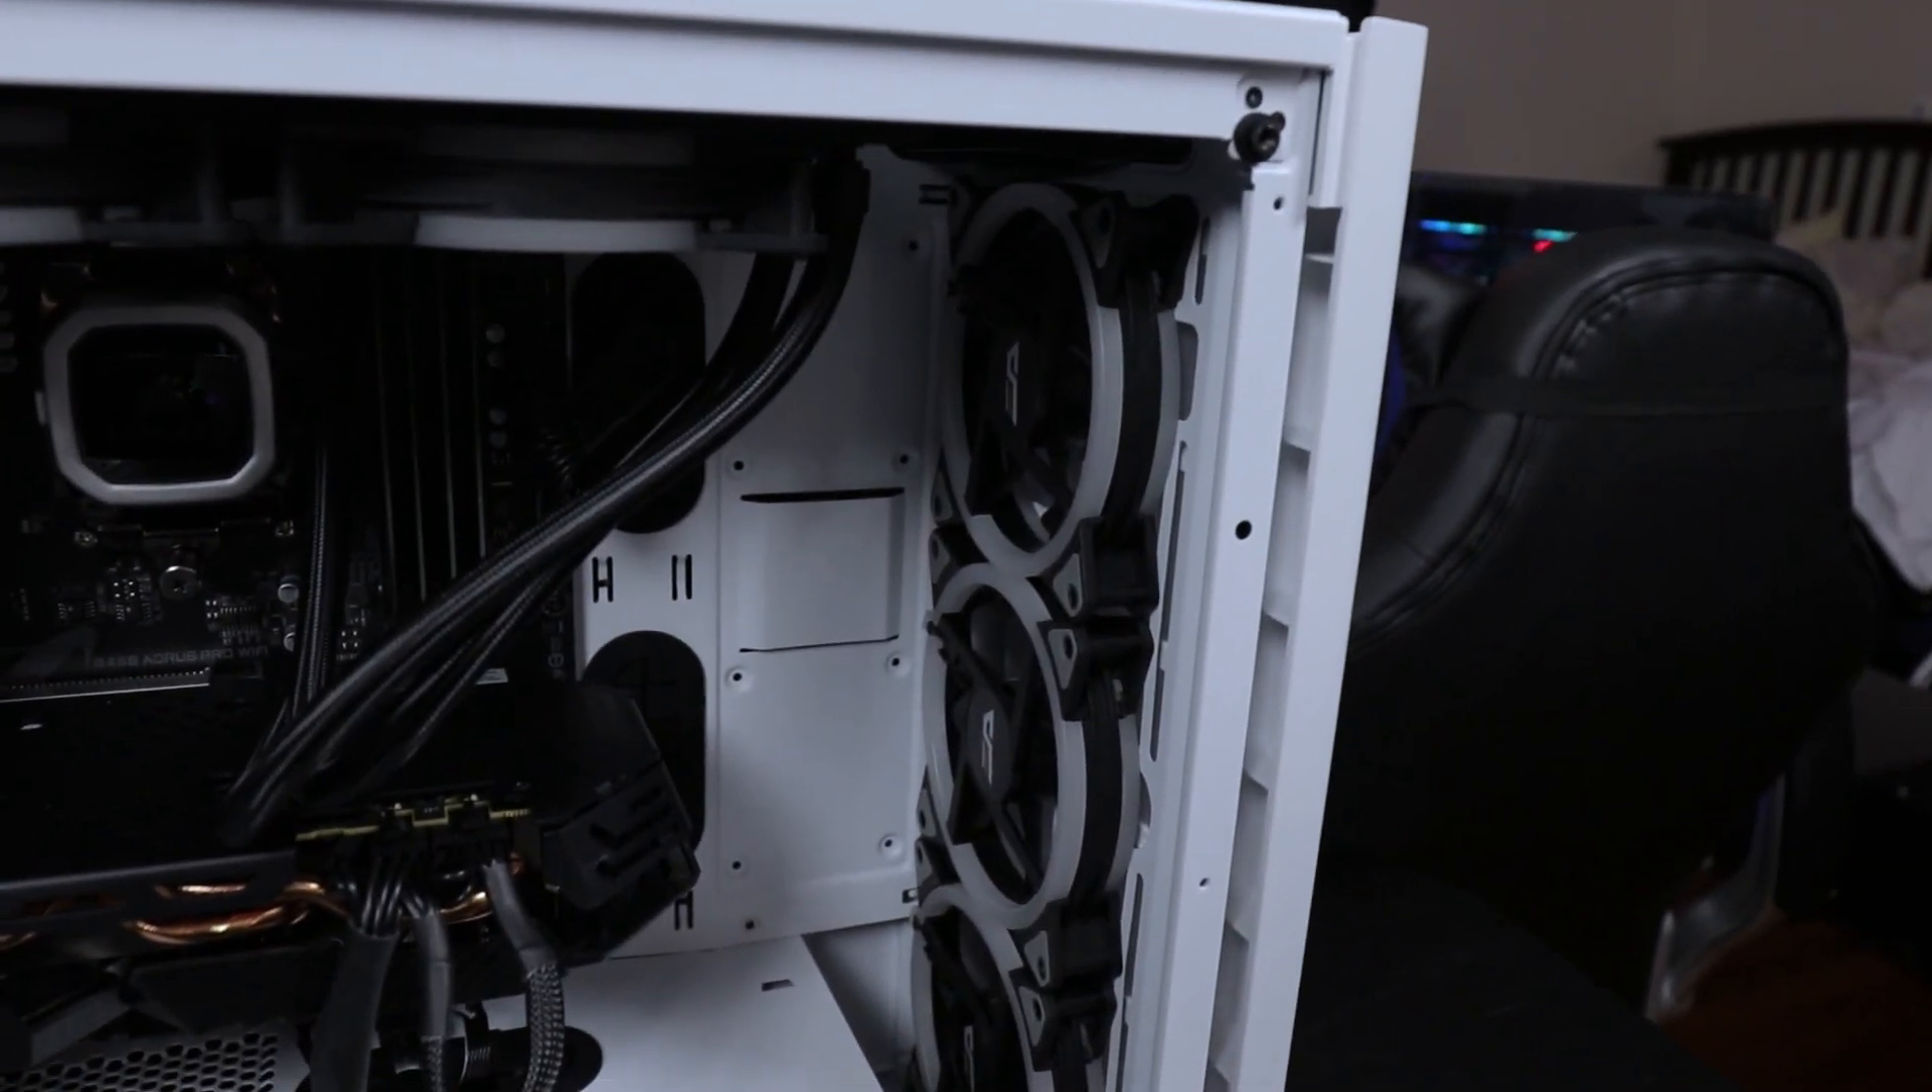We have the aigo fans all installed out here.